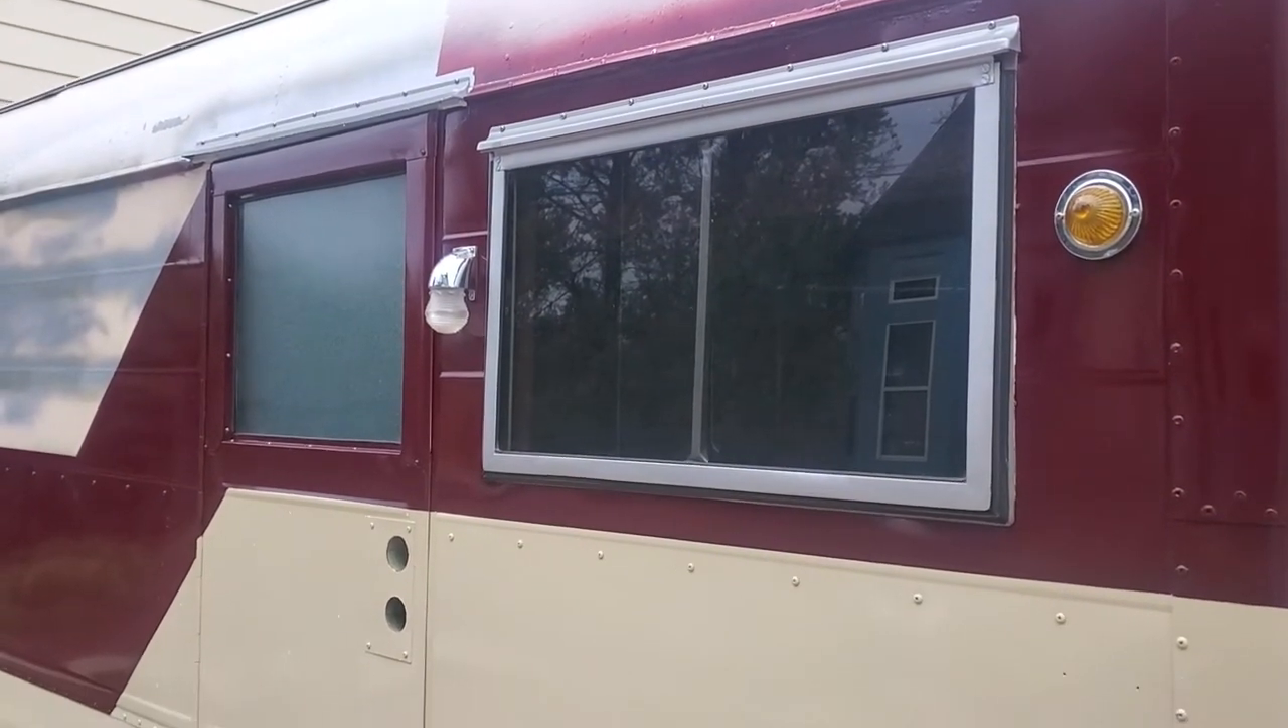The window for the door has been put back on.